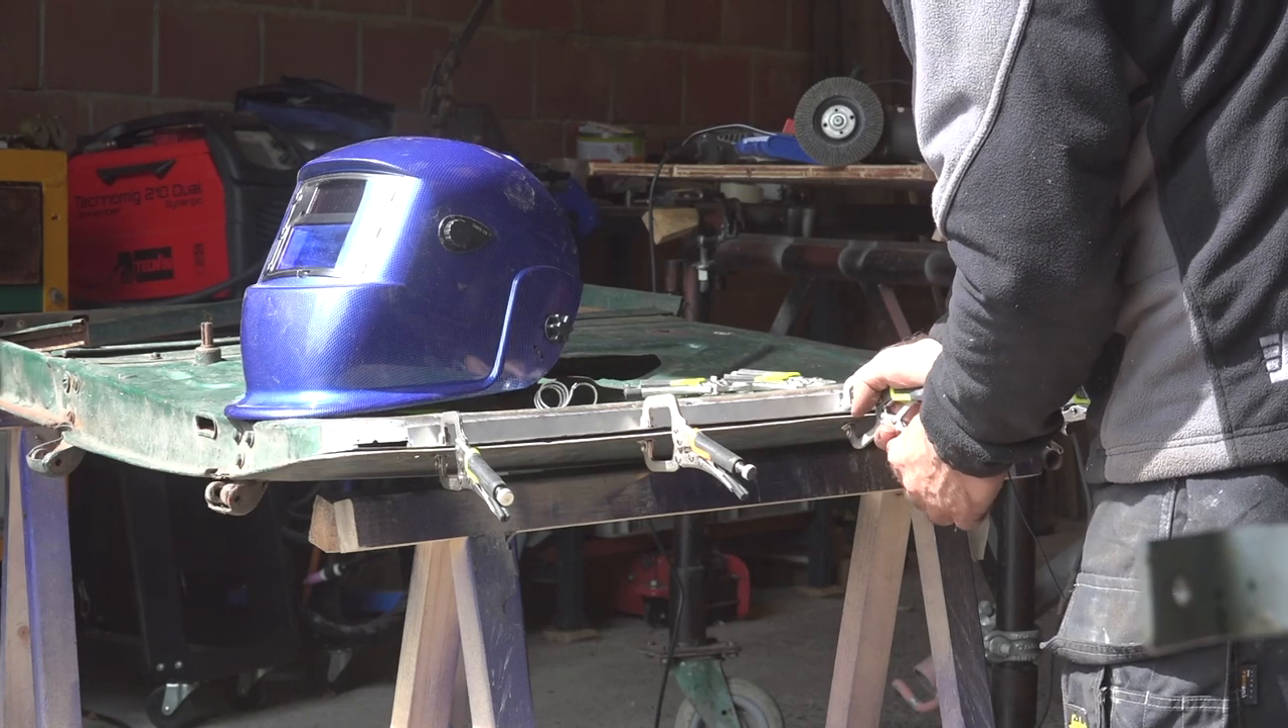So i'm using some small clamps to hold the panel in place and they are quite handy.